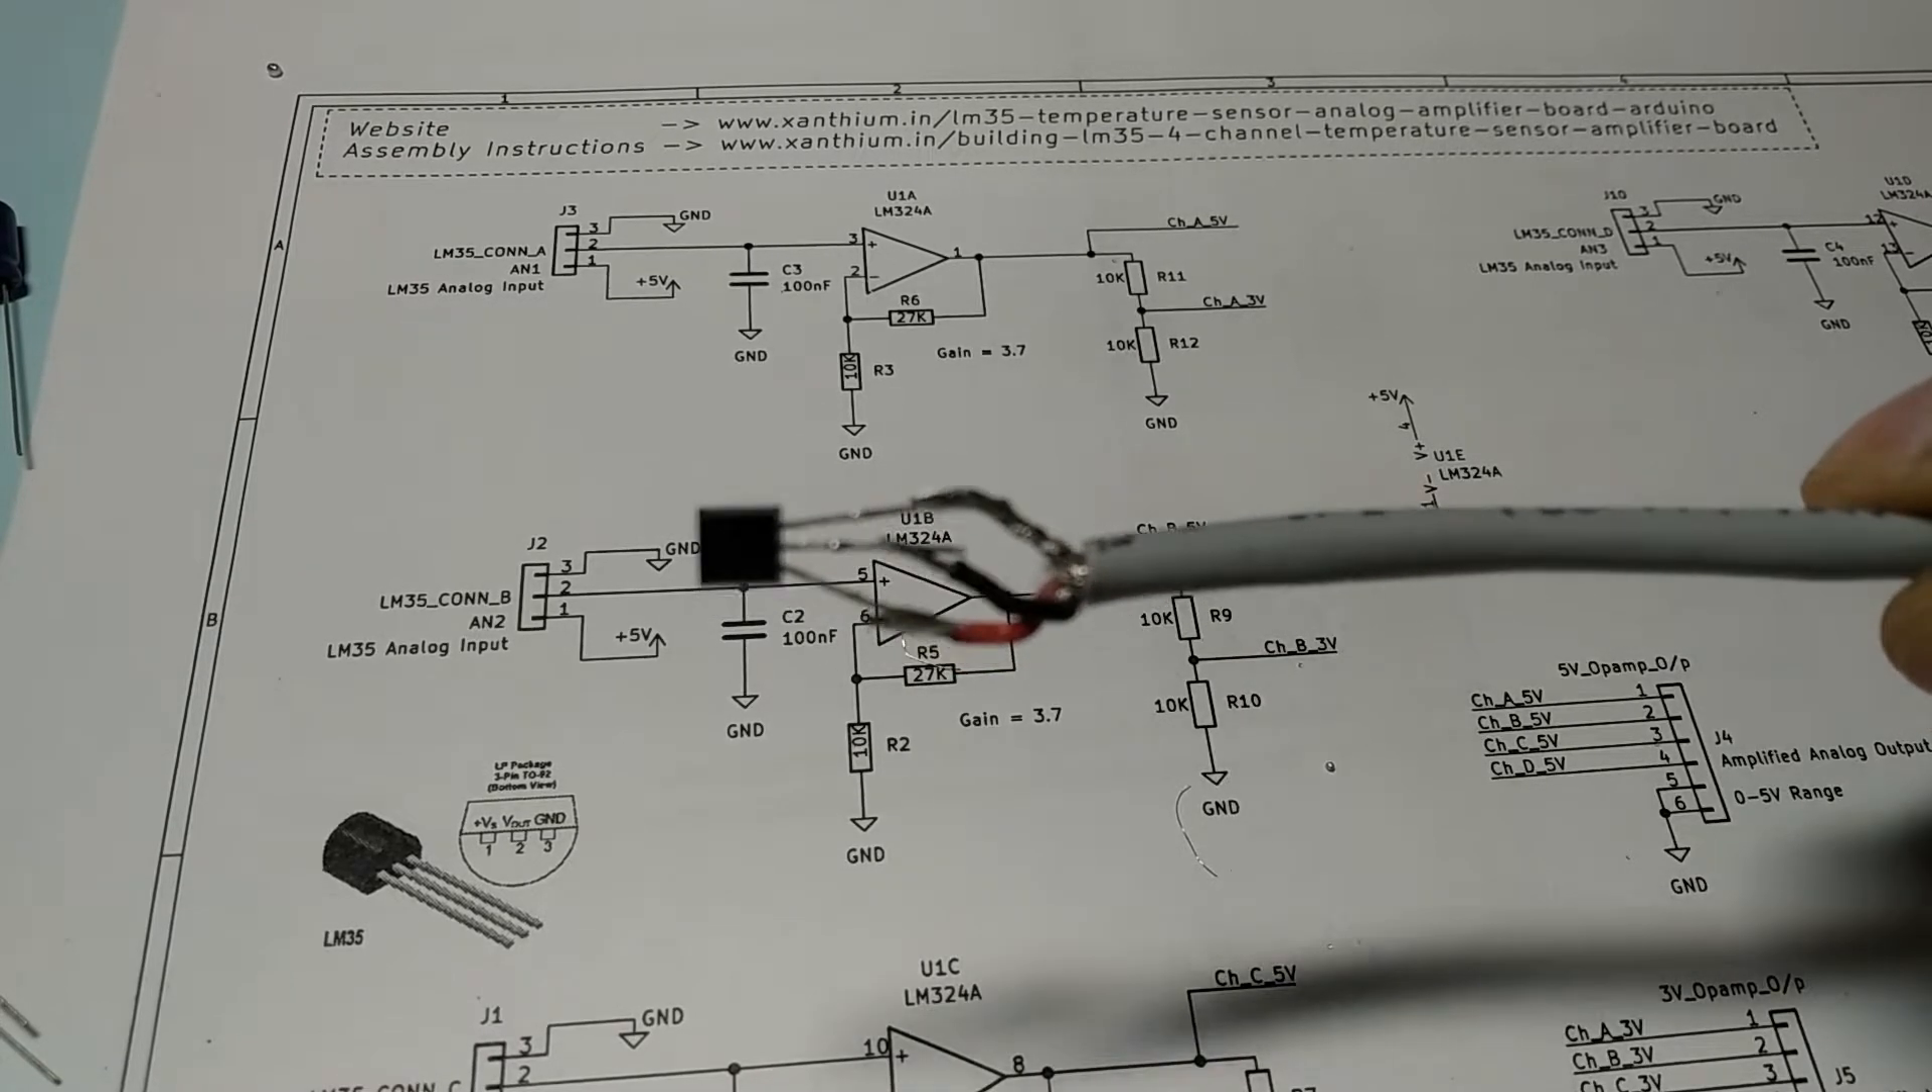So, I have soldered the LM35 to a shielded wire.